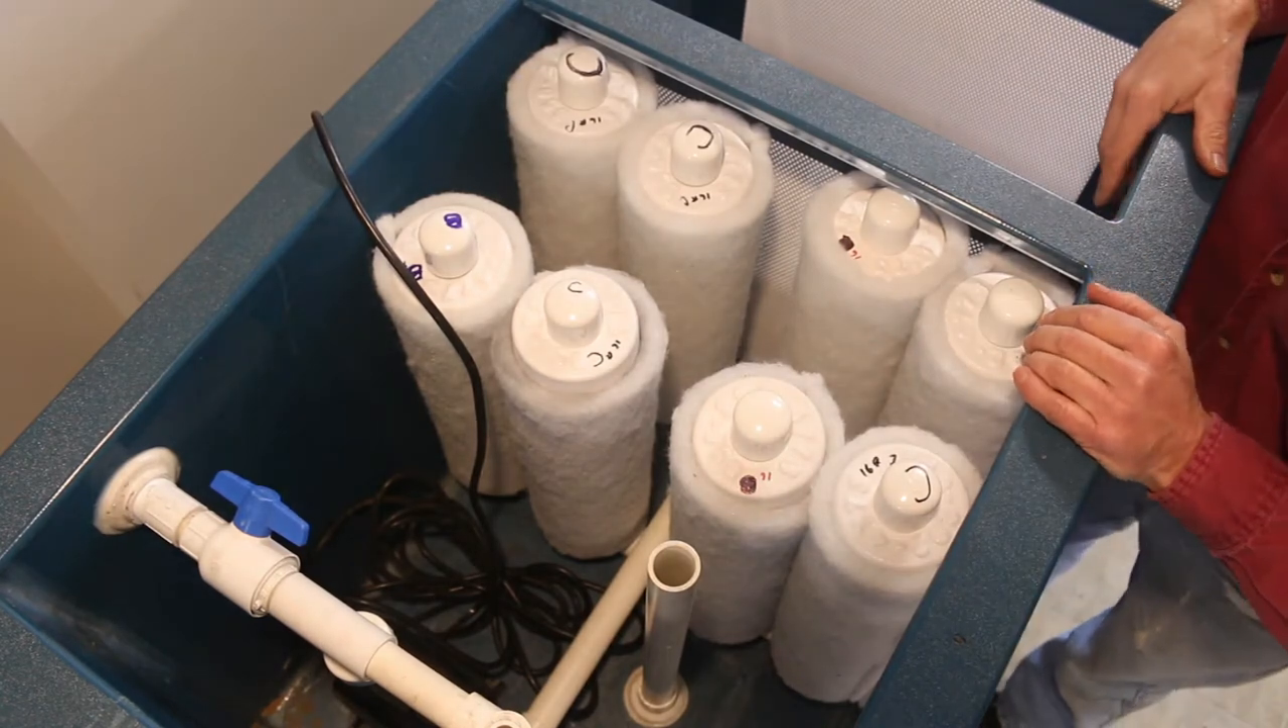Now we have all eight filter cells in place and the drain is in place.